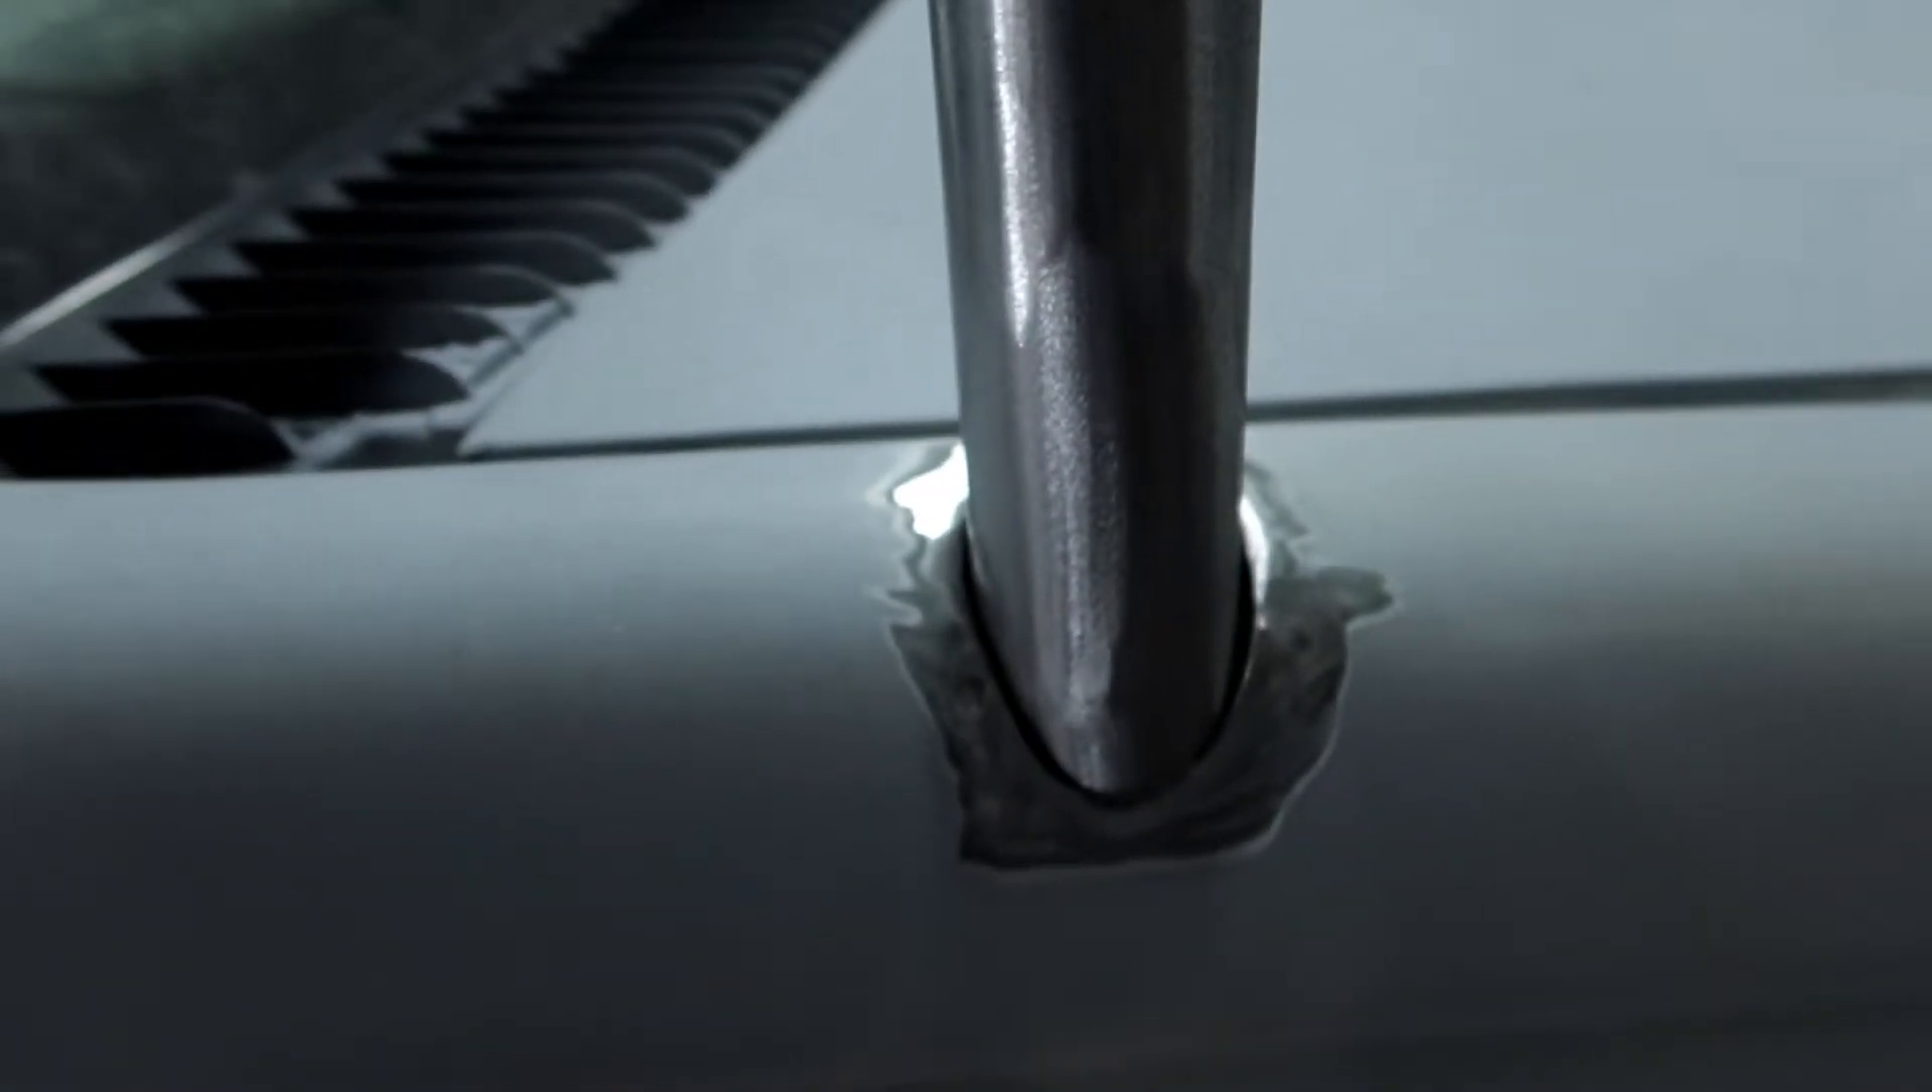Now that the tube goes into the hole nice and straight, it's time to decide how deep you want your antenna to sit.